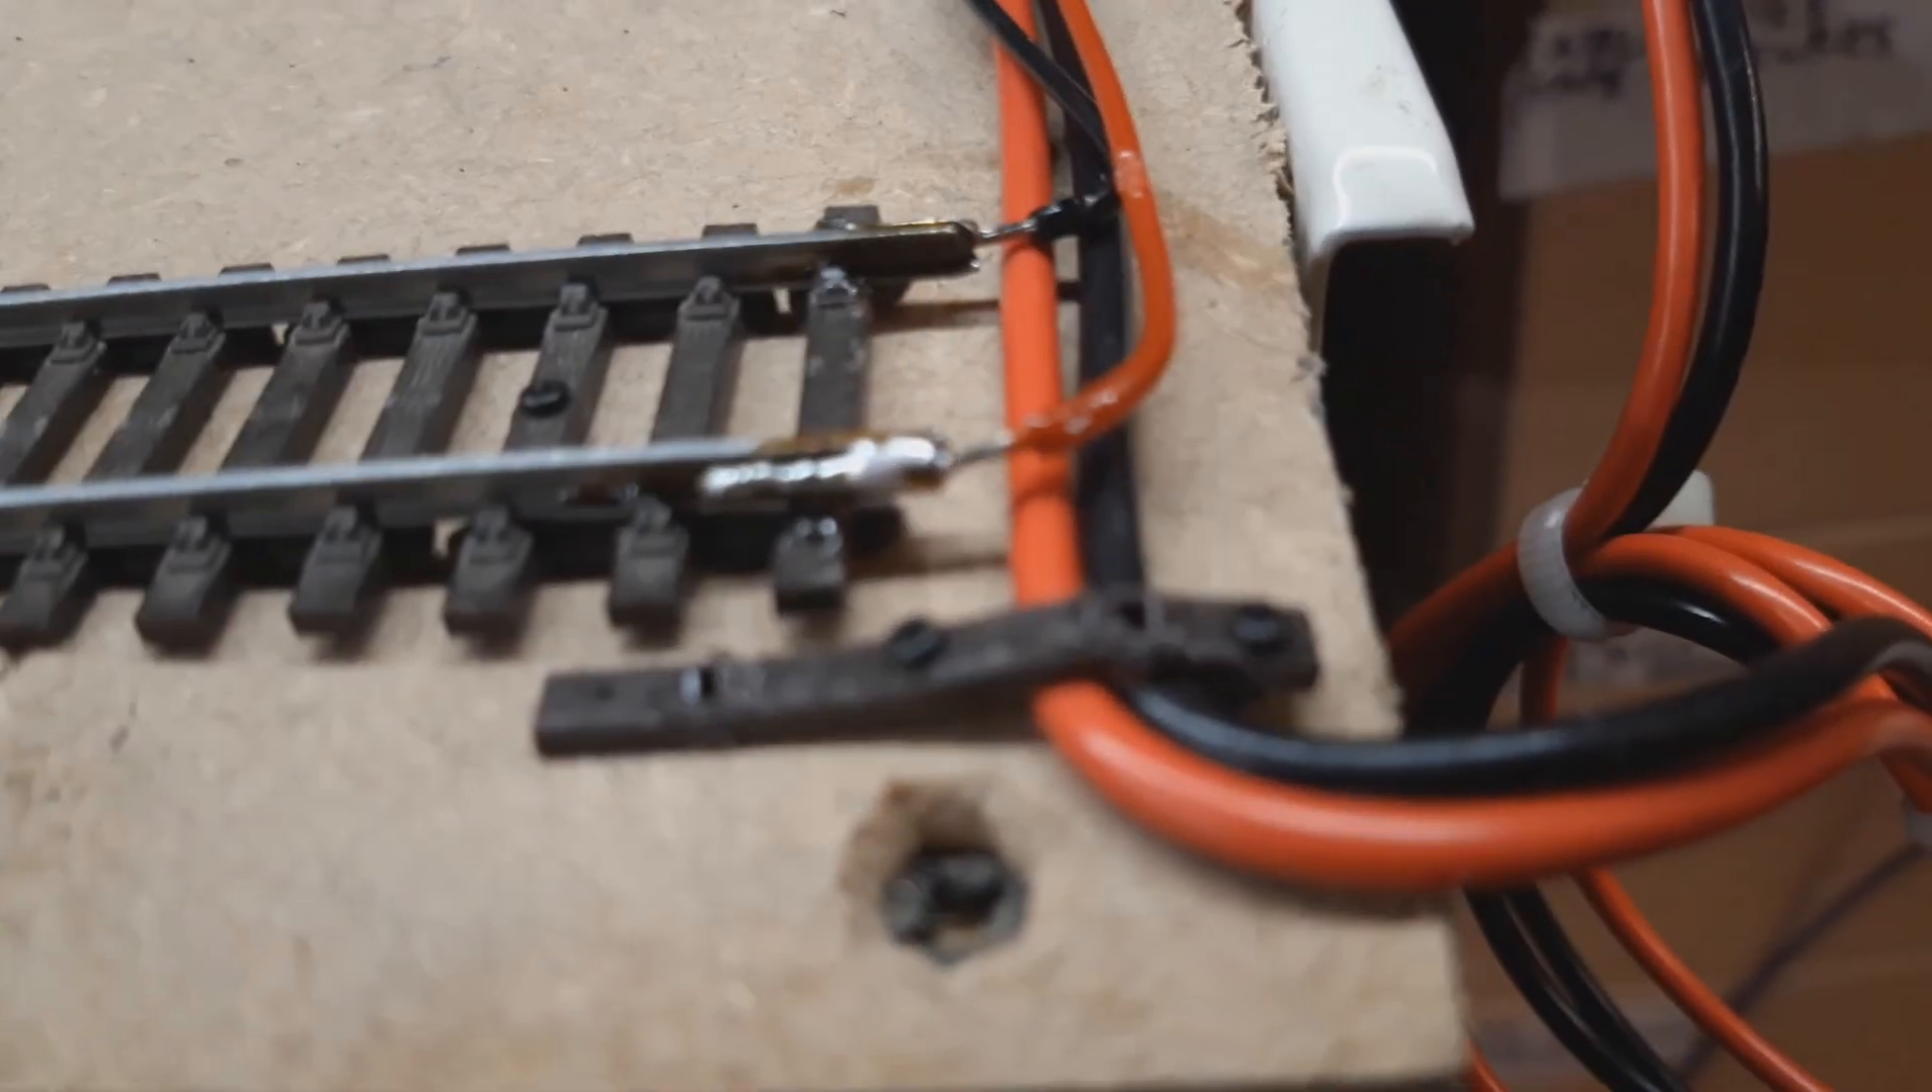Okay so I've screwed the old bit of track down cleaned the ends soldered them used a bit of sleeper as a bracket.